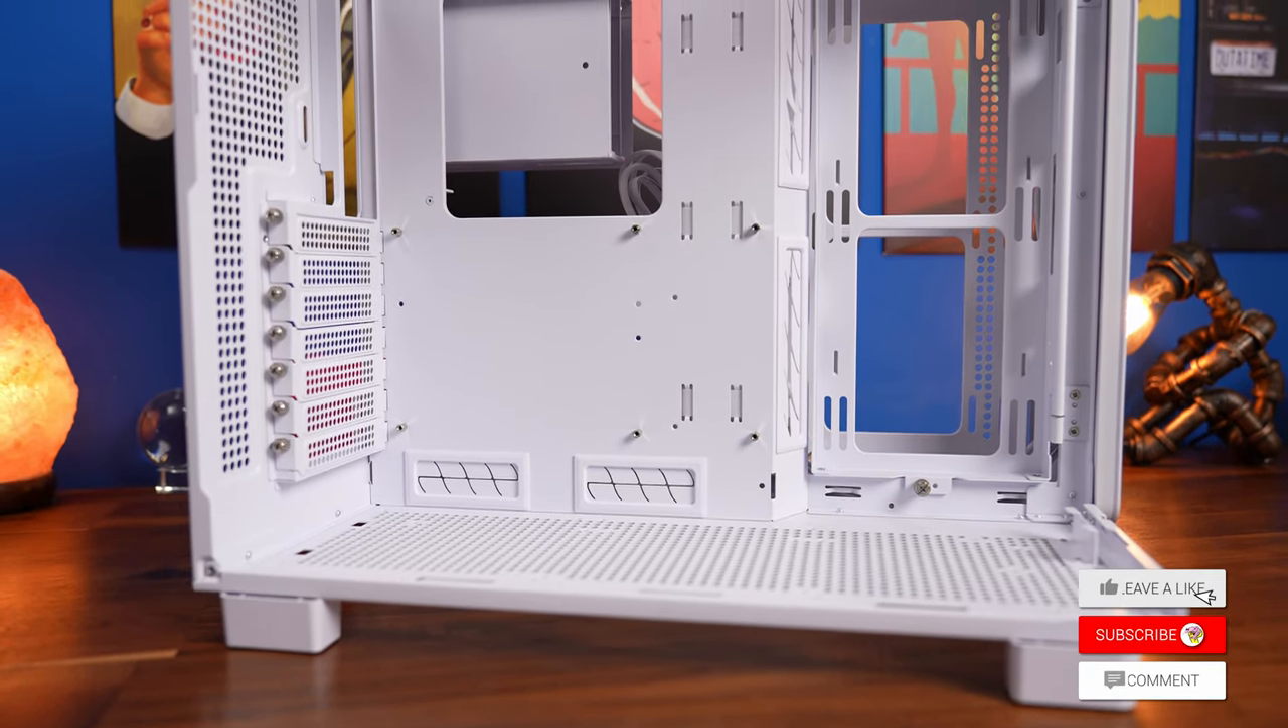We've got the case mostly stripped down into its bare state.